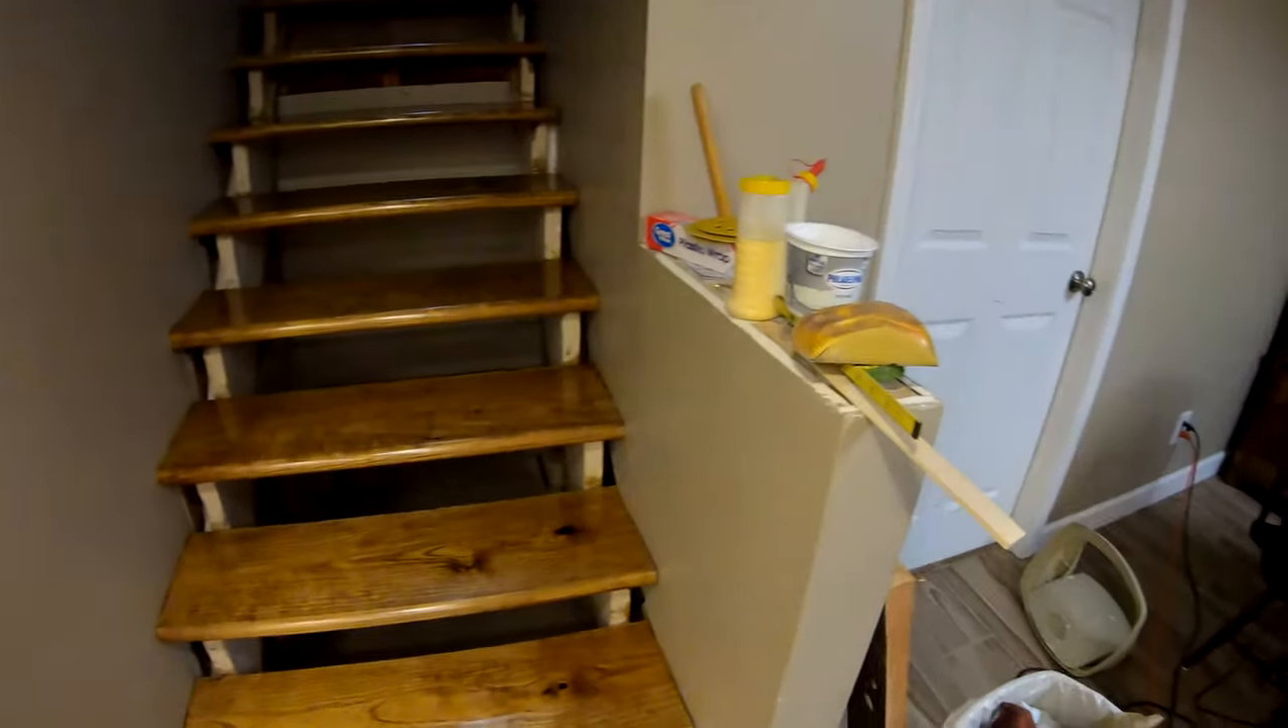And all that's left on the stairs is the risers and the handrail. And then I just need to put a cap on this half wall.